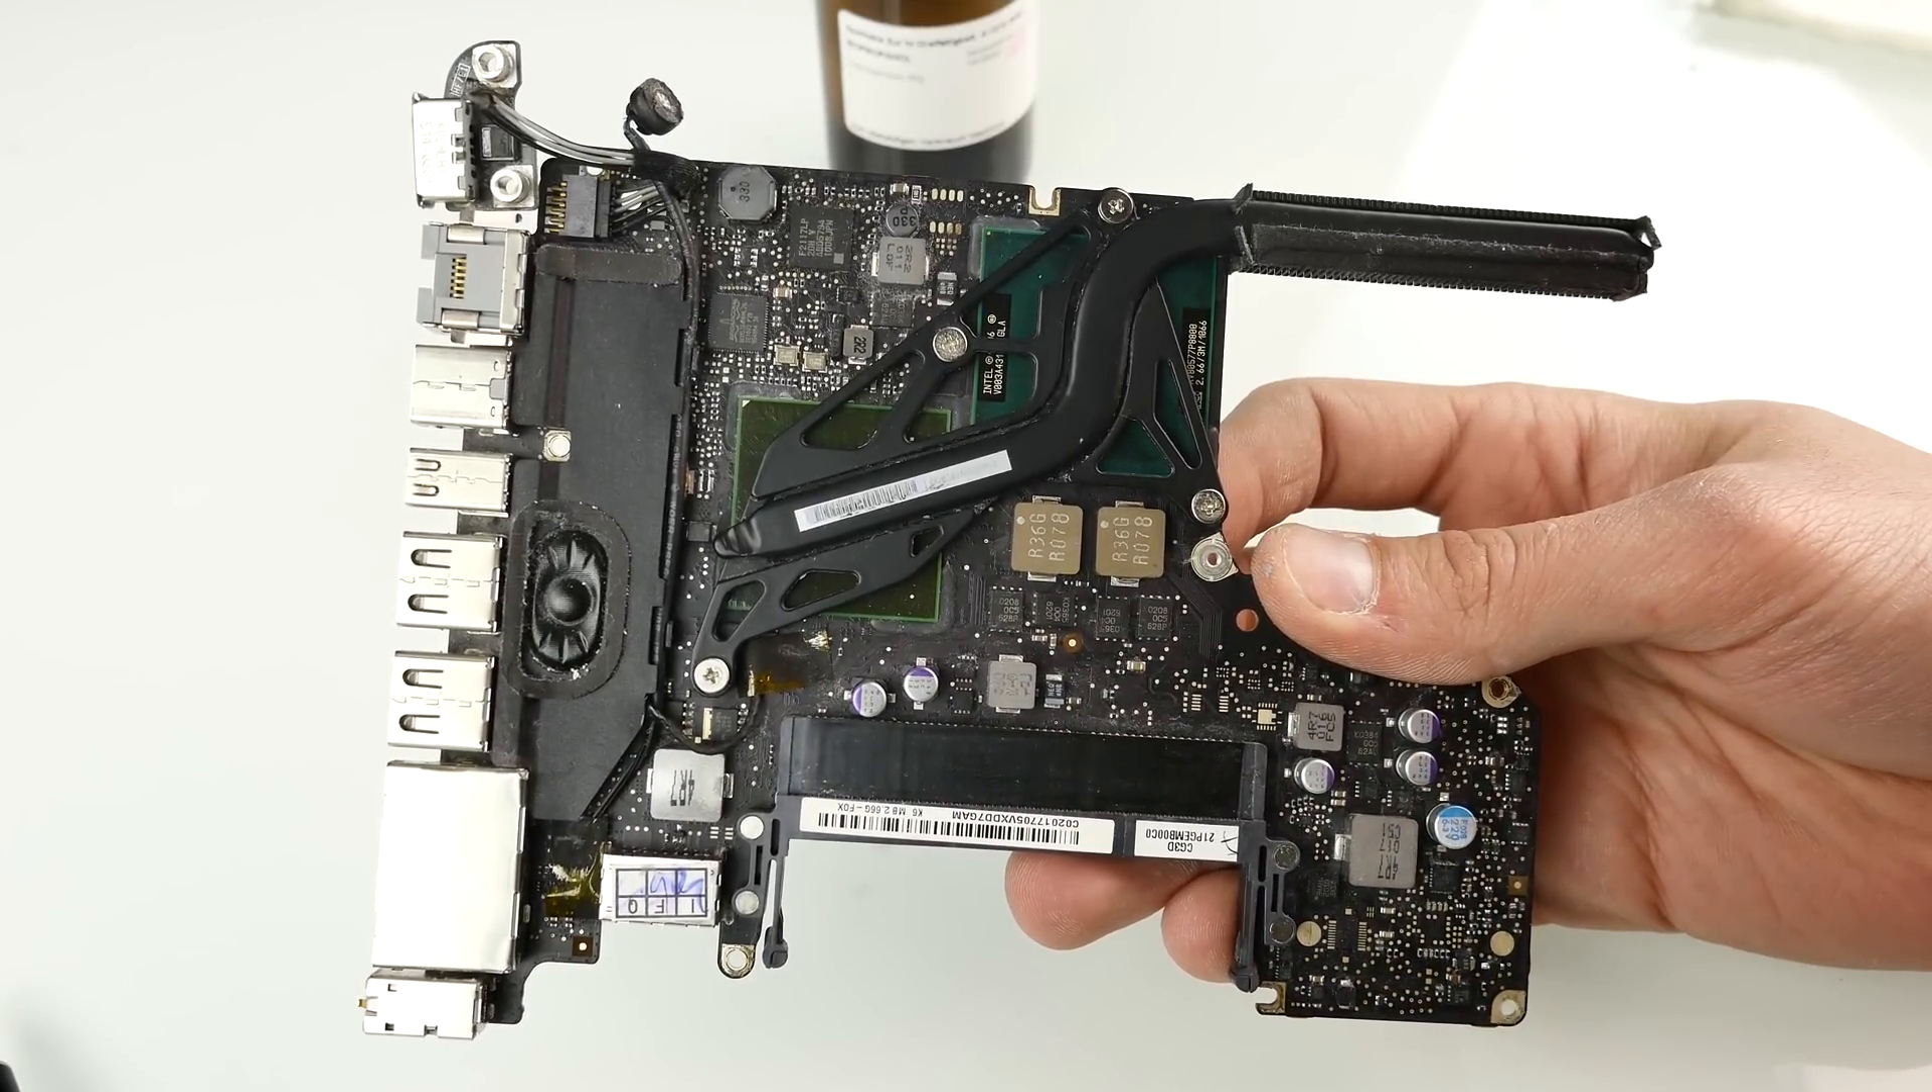Here's now the motherboard the heat sink is mounted and it's almost dust free.